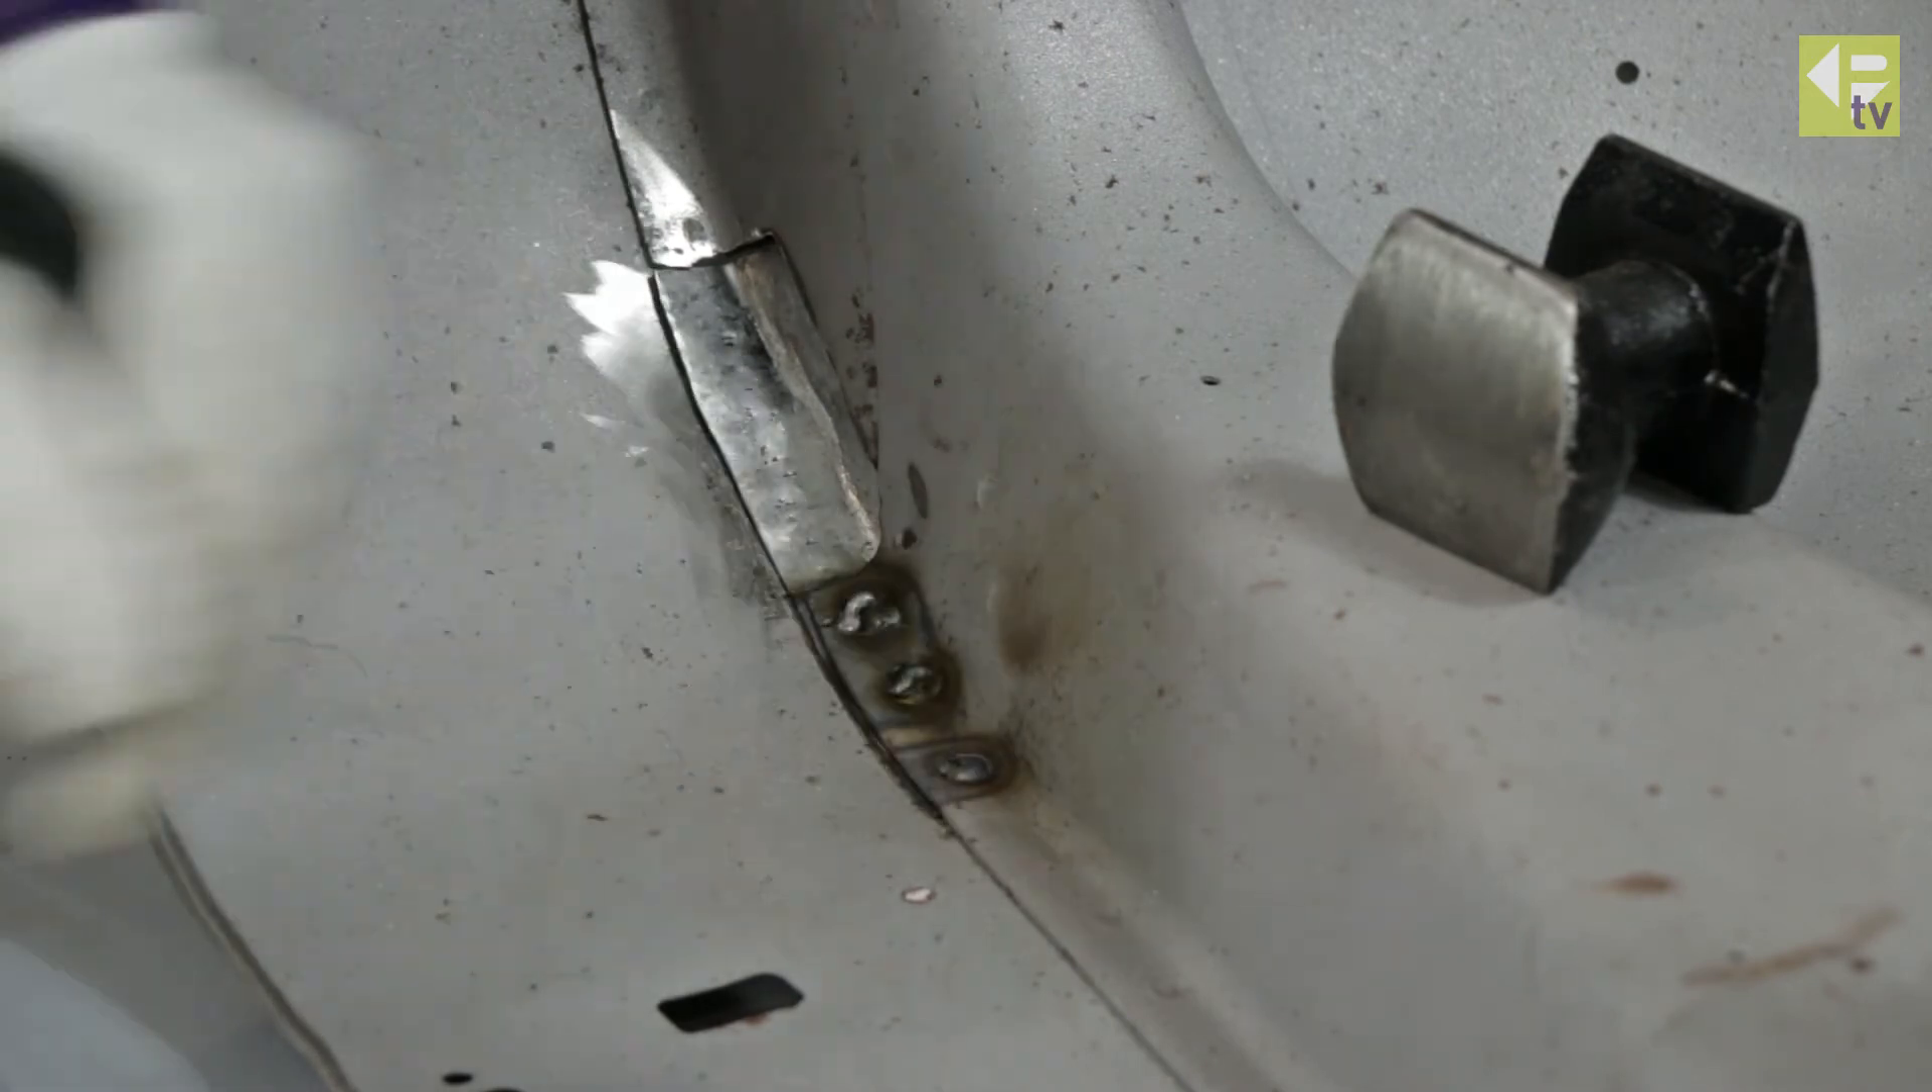We've completed the three spot welds there.